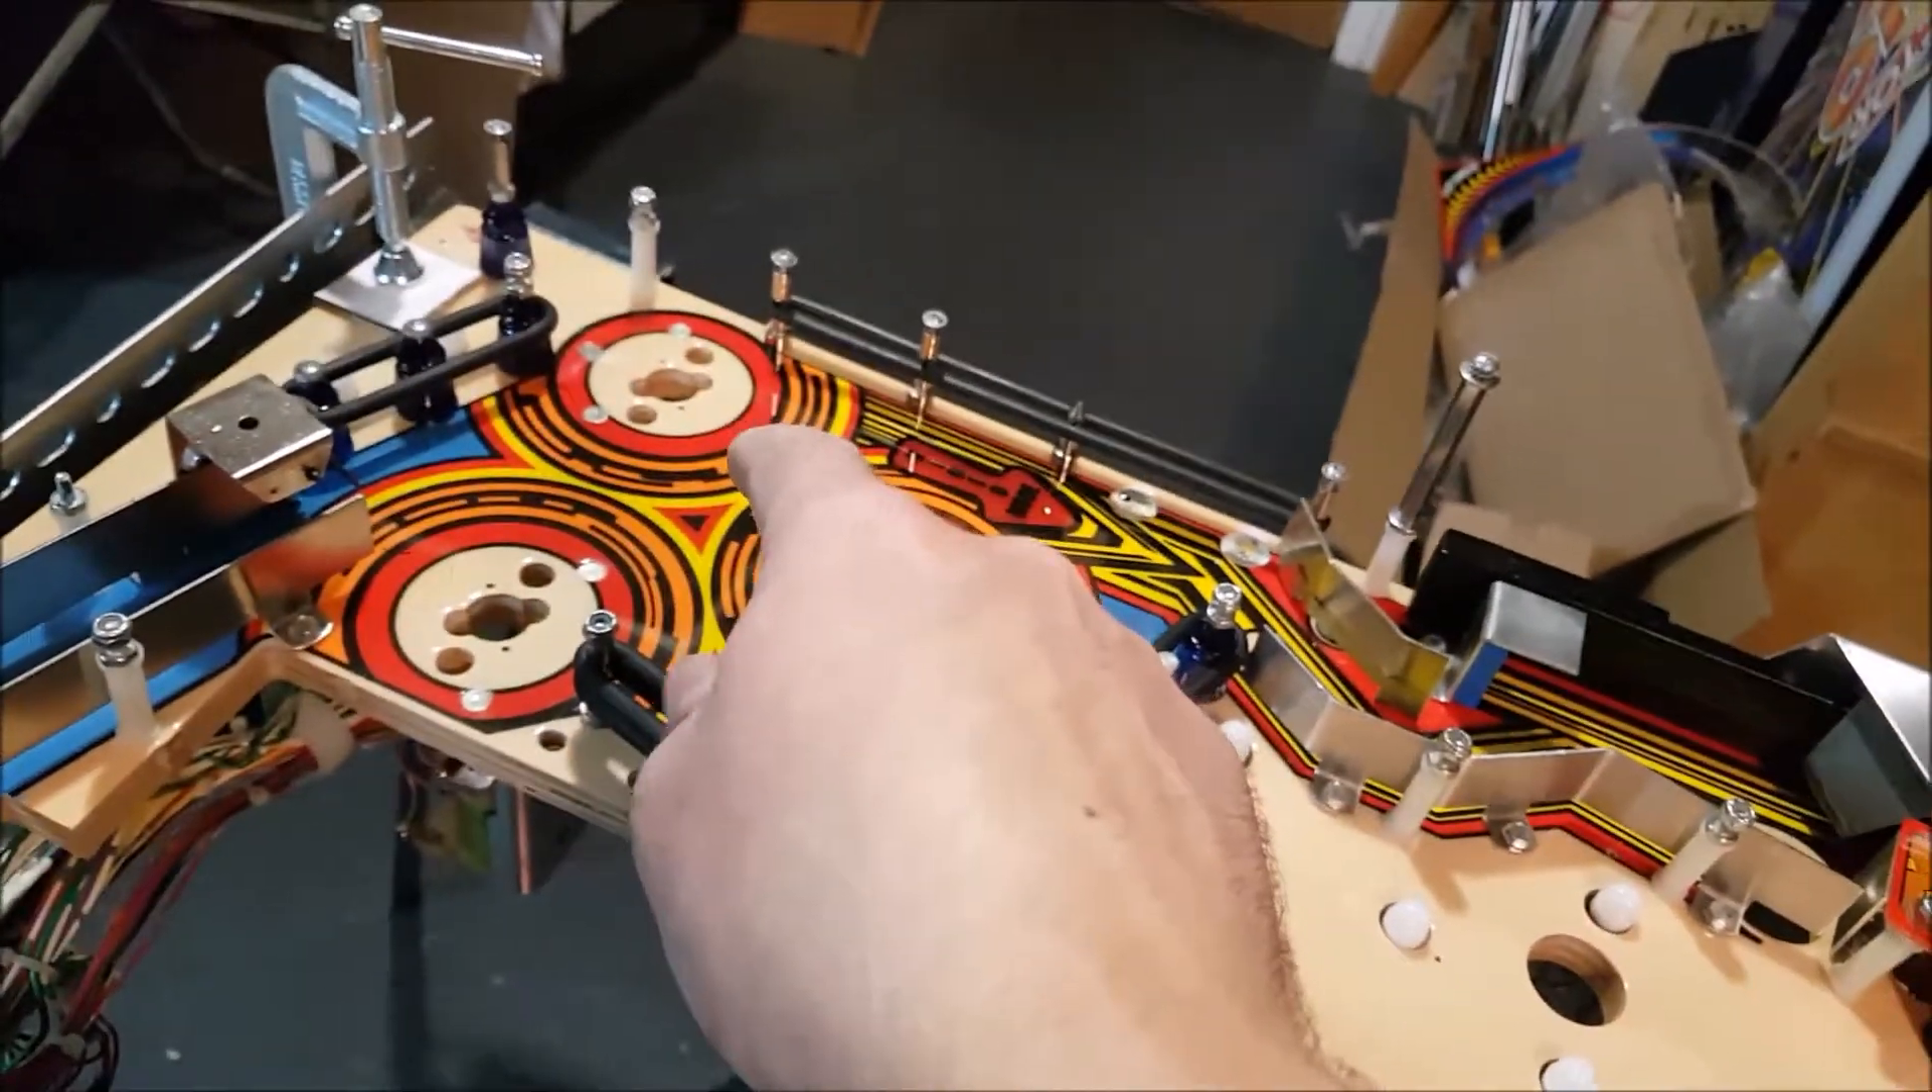Right now, what I'm left to do is put back the pop bumpers.